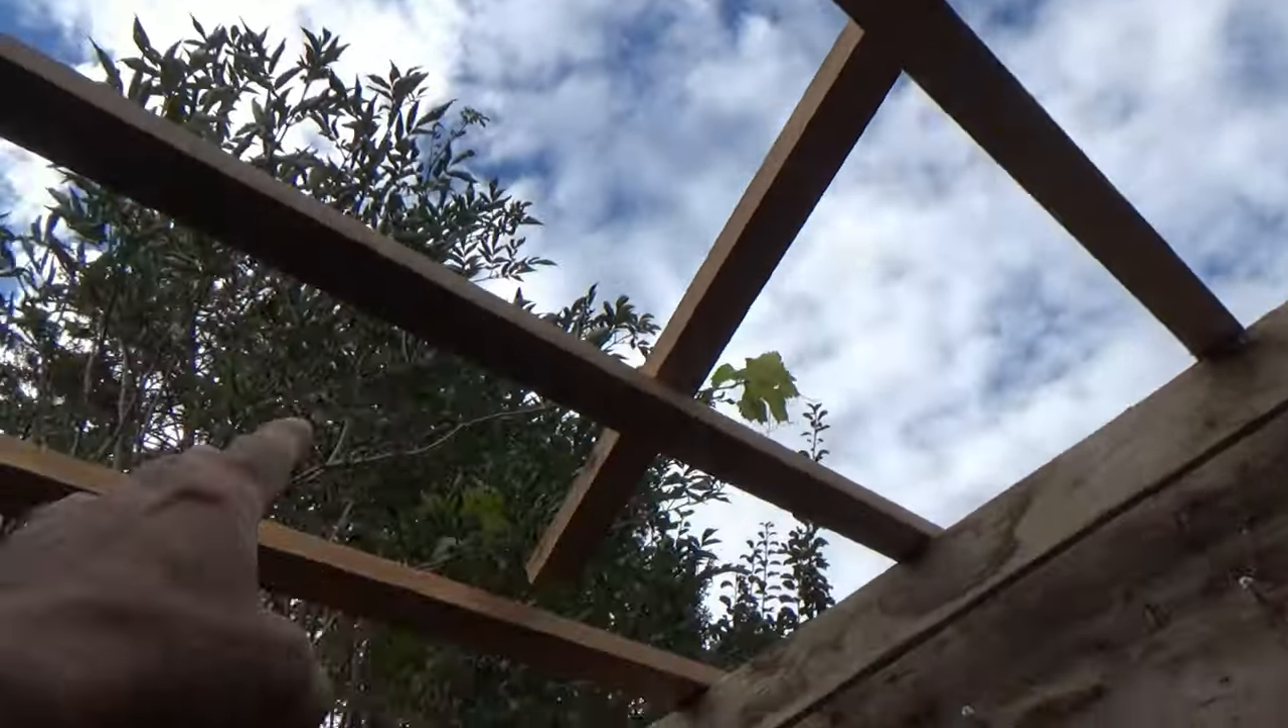Hier oben ist jetzt die Dachverlattung soweit drin.